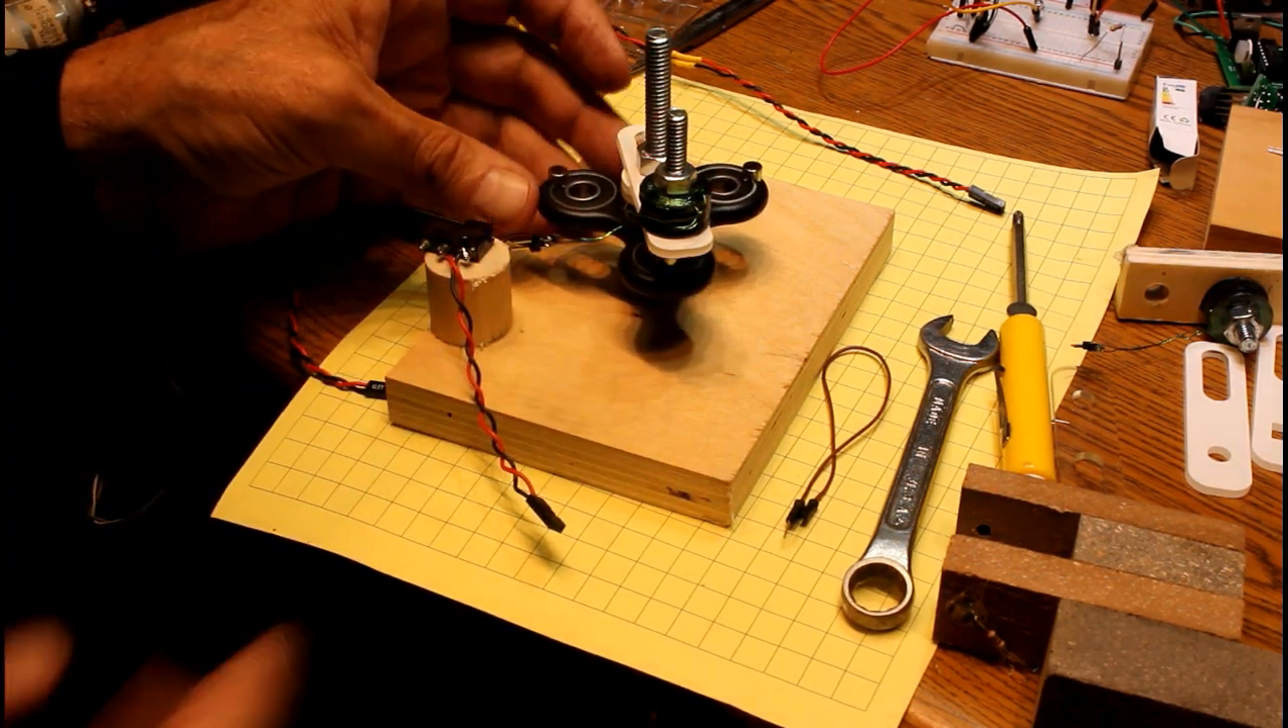I've got the the fidget spinner down here bolted to this upright bolt.